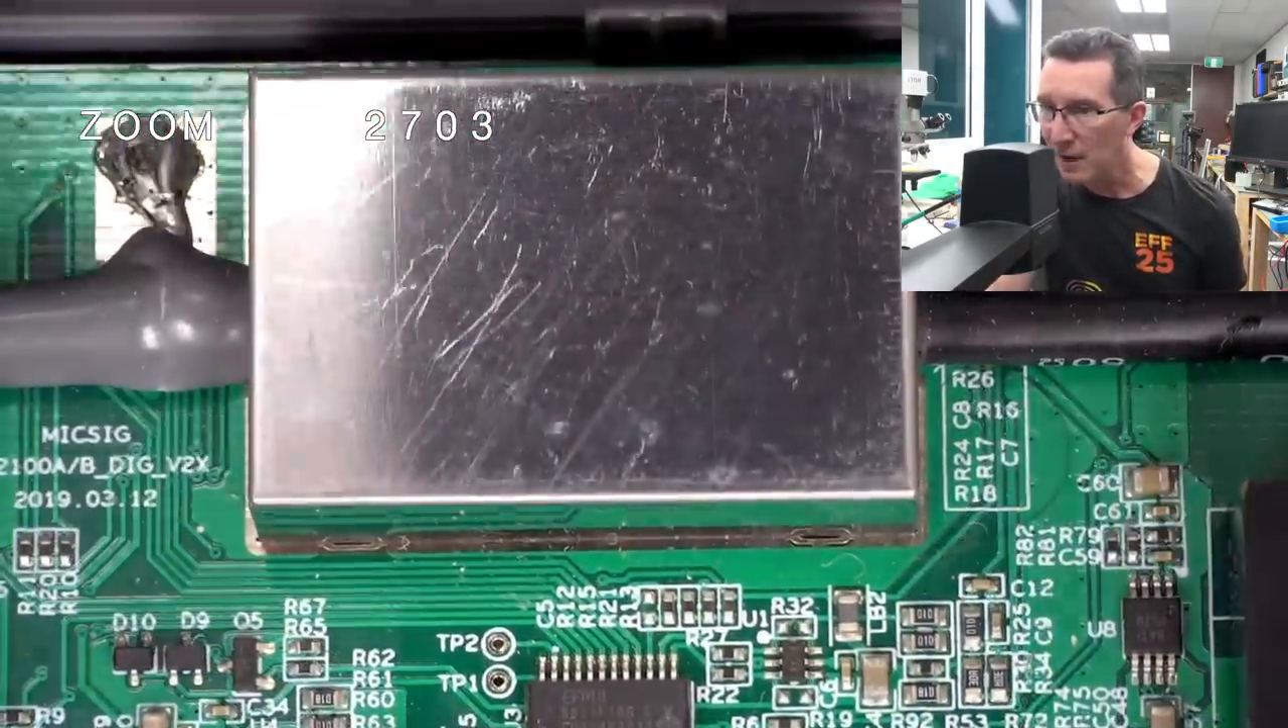So we haven't got the can off.